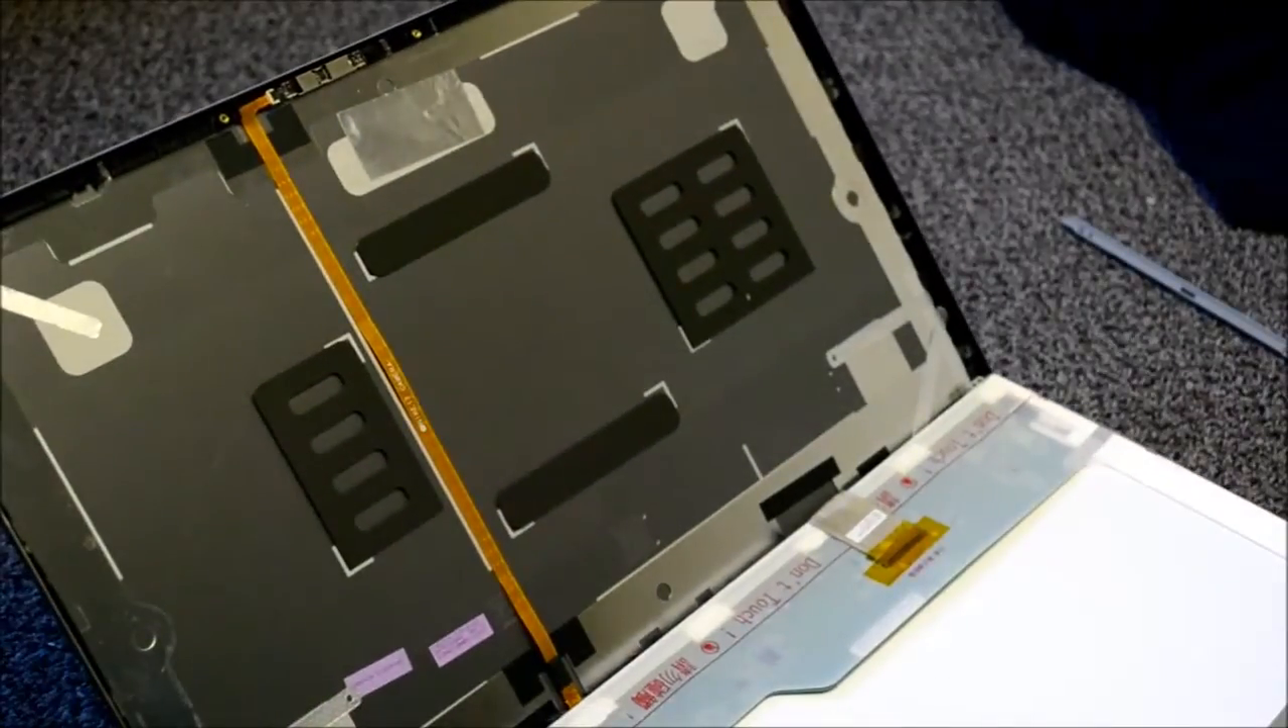You'll notice that the screen is free.